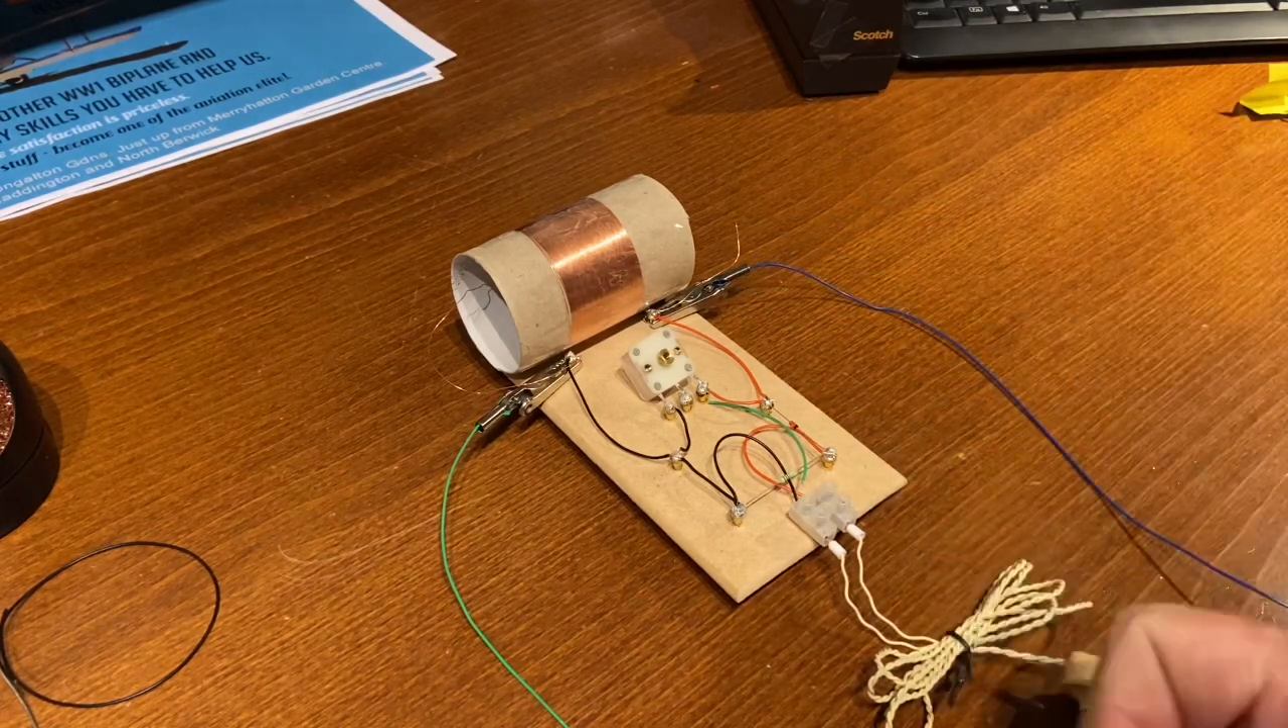I've also hot glued a little terminal here so that i can connect the ear piece up.